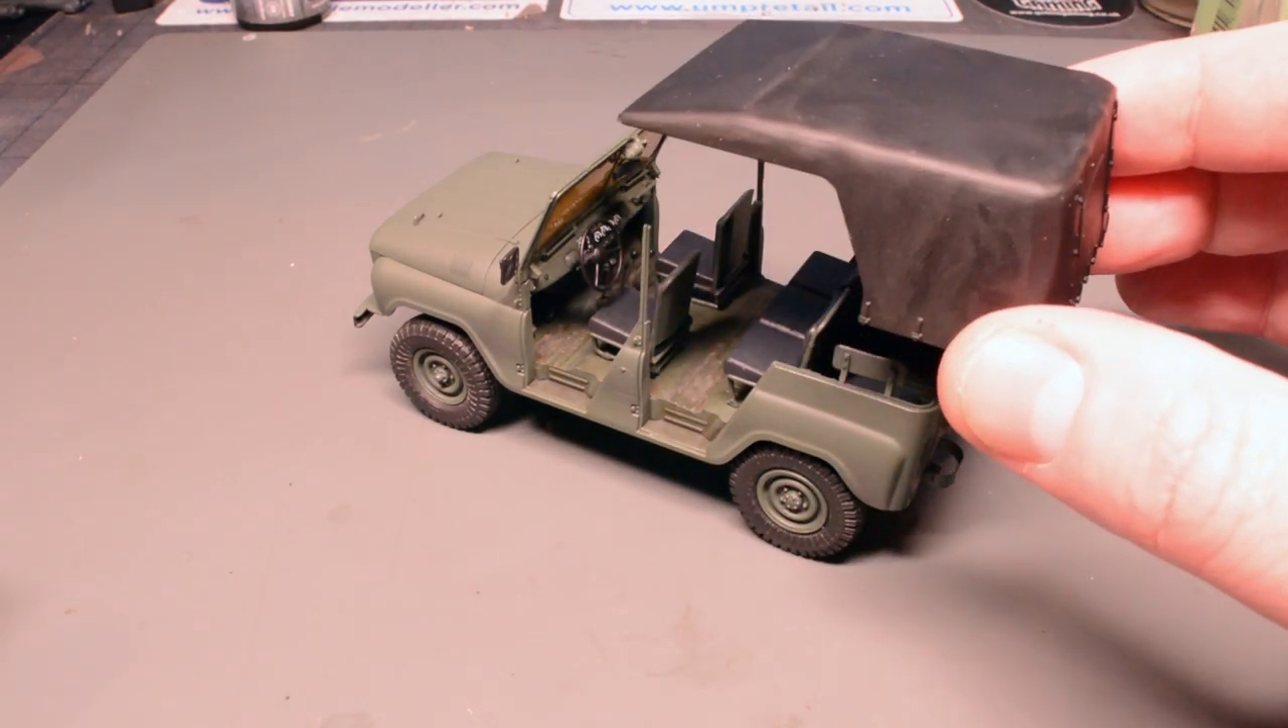With the basic weathering completed on the inside I glued the seats into place and I decided to get the vehicle closed up so I could concentrate on the exterior.